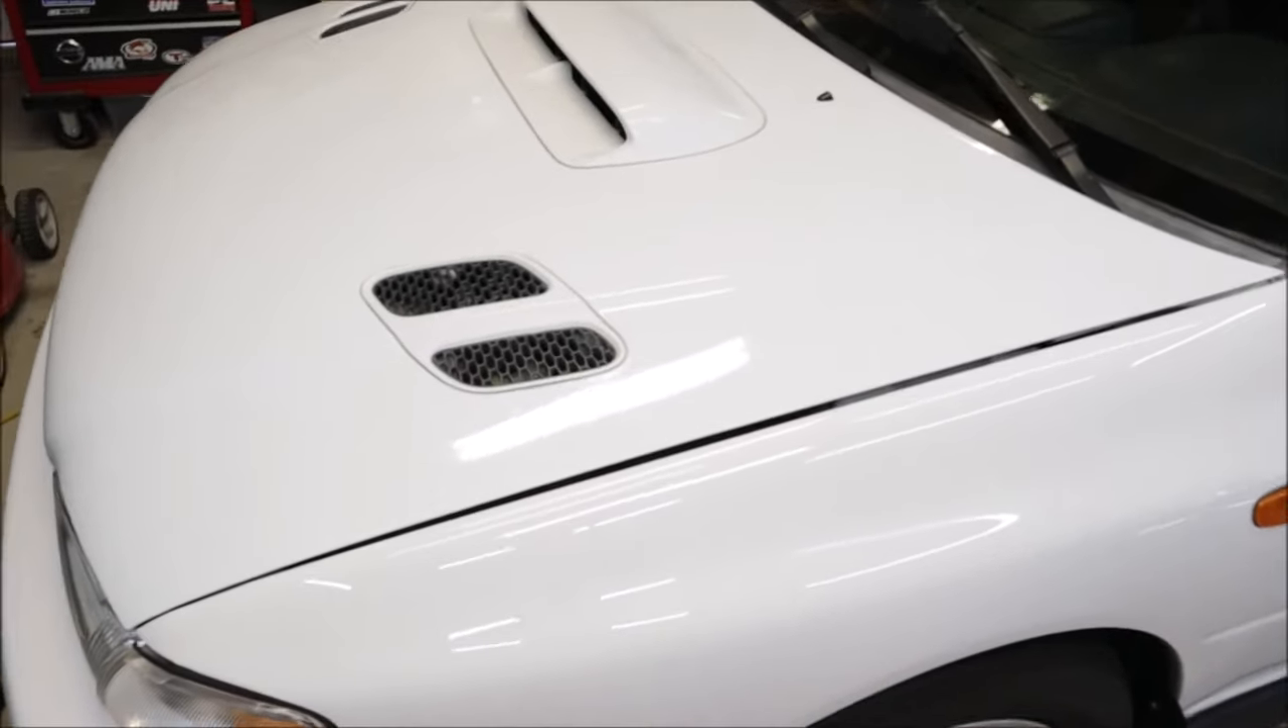There is a little bit of a gap here if you can see in the hood.